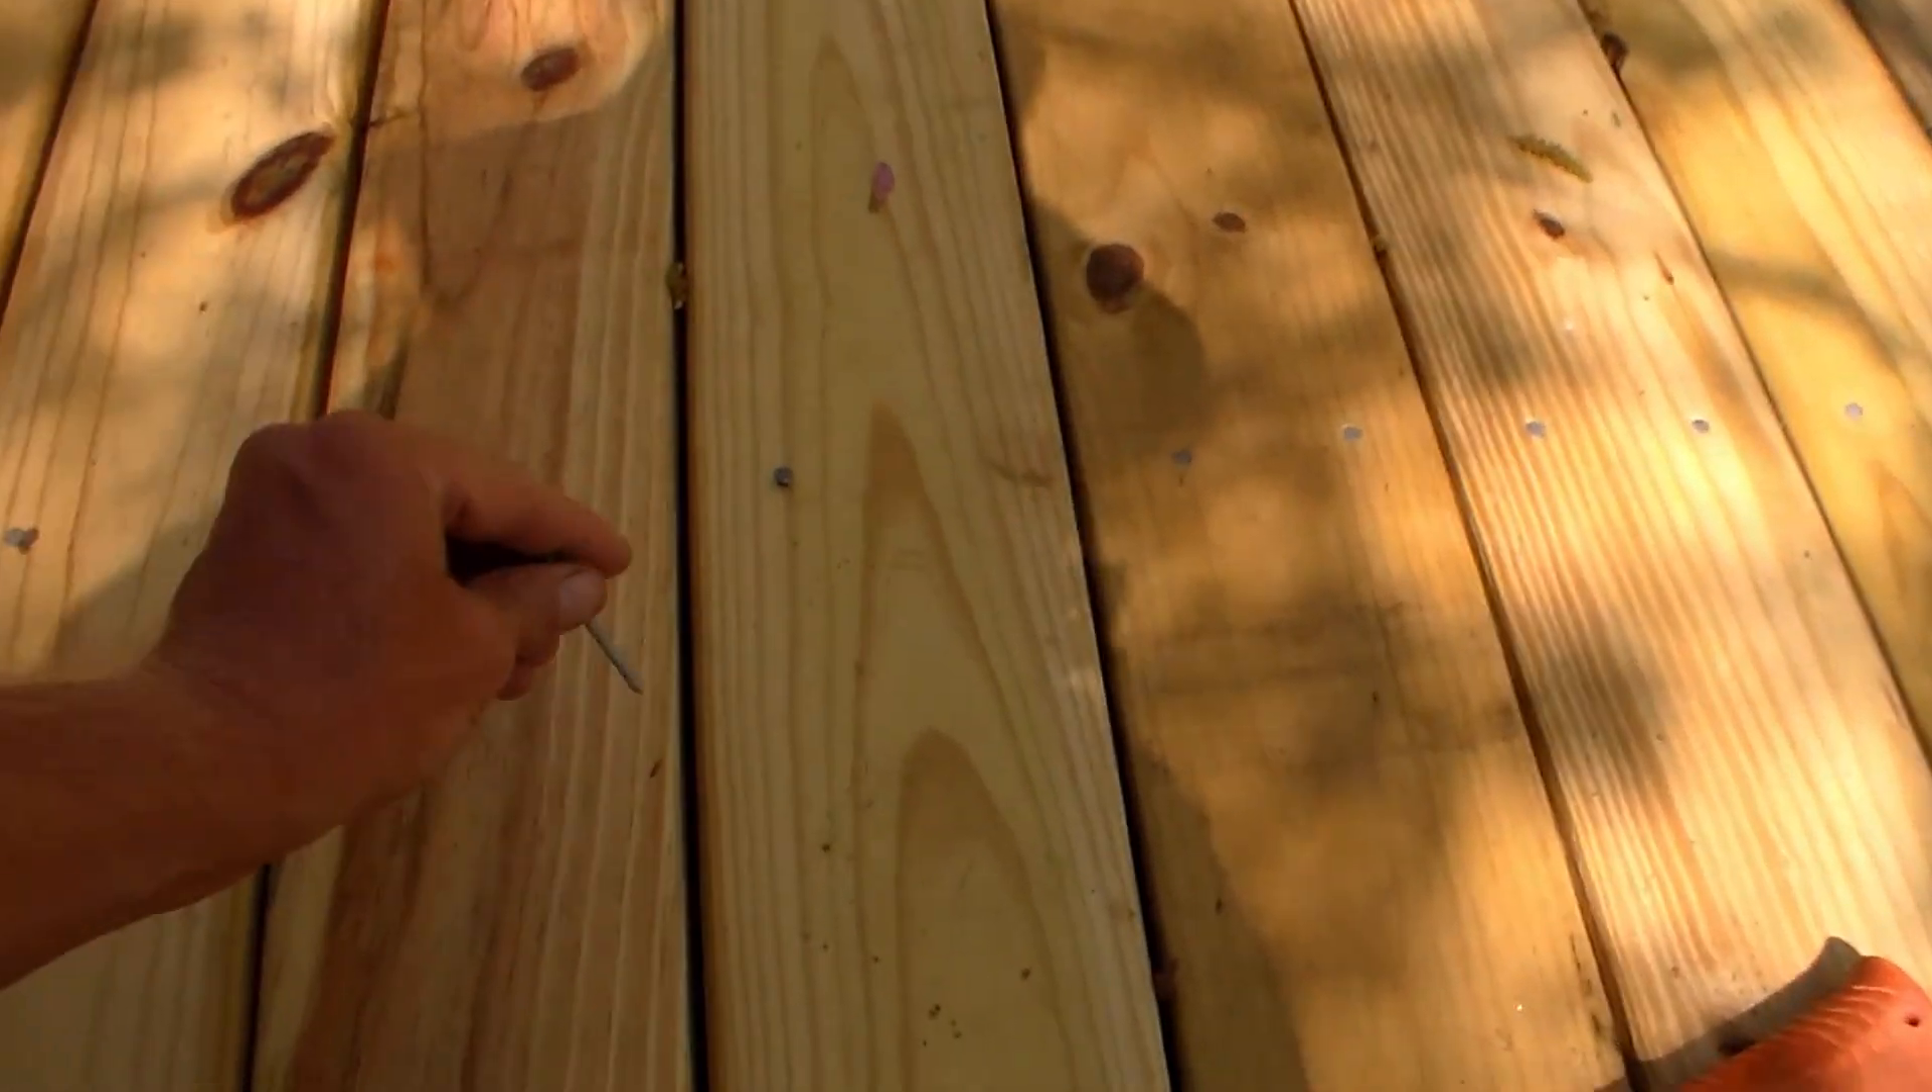So you want to leave a space between each deck board and you can see I've done that.